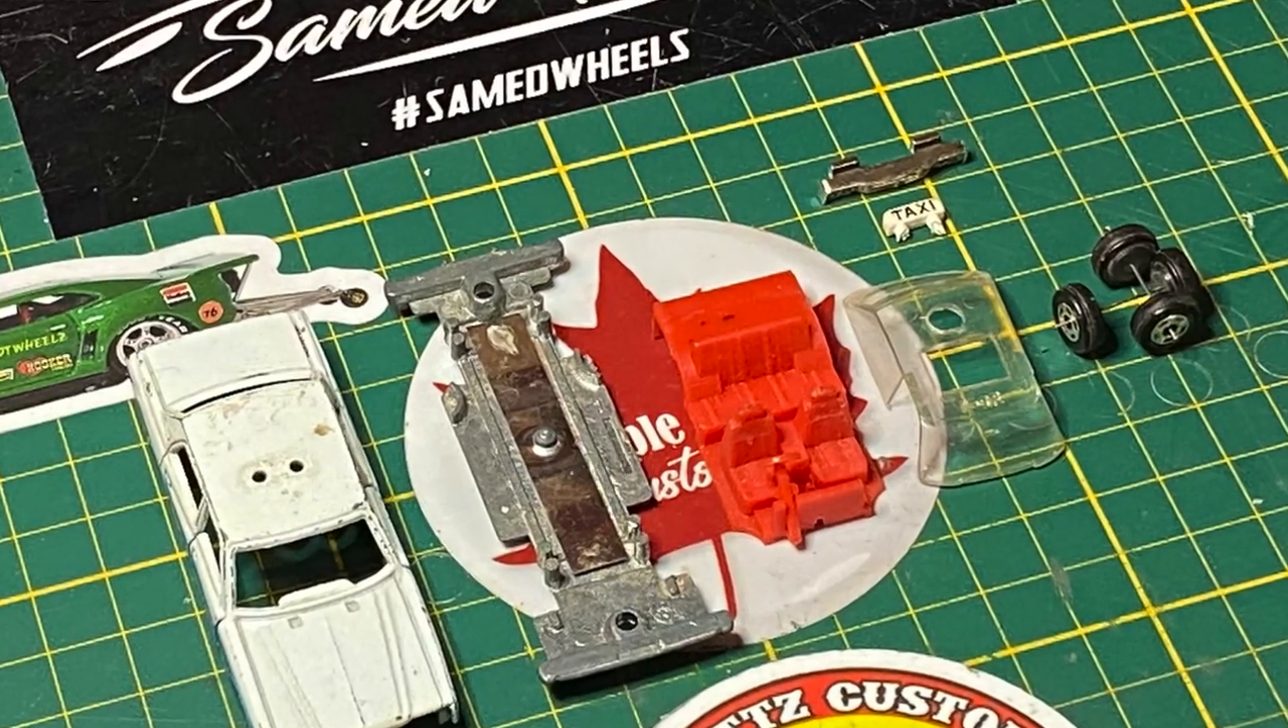The car's been all taken apart and stripped down, and it's a pretty basic lineup of parts that you see on the bench.